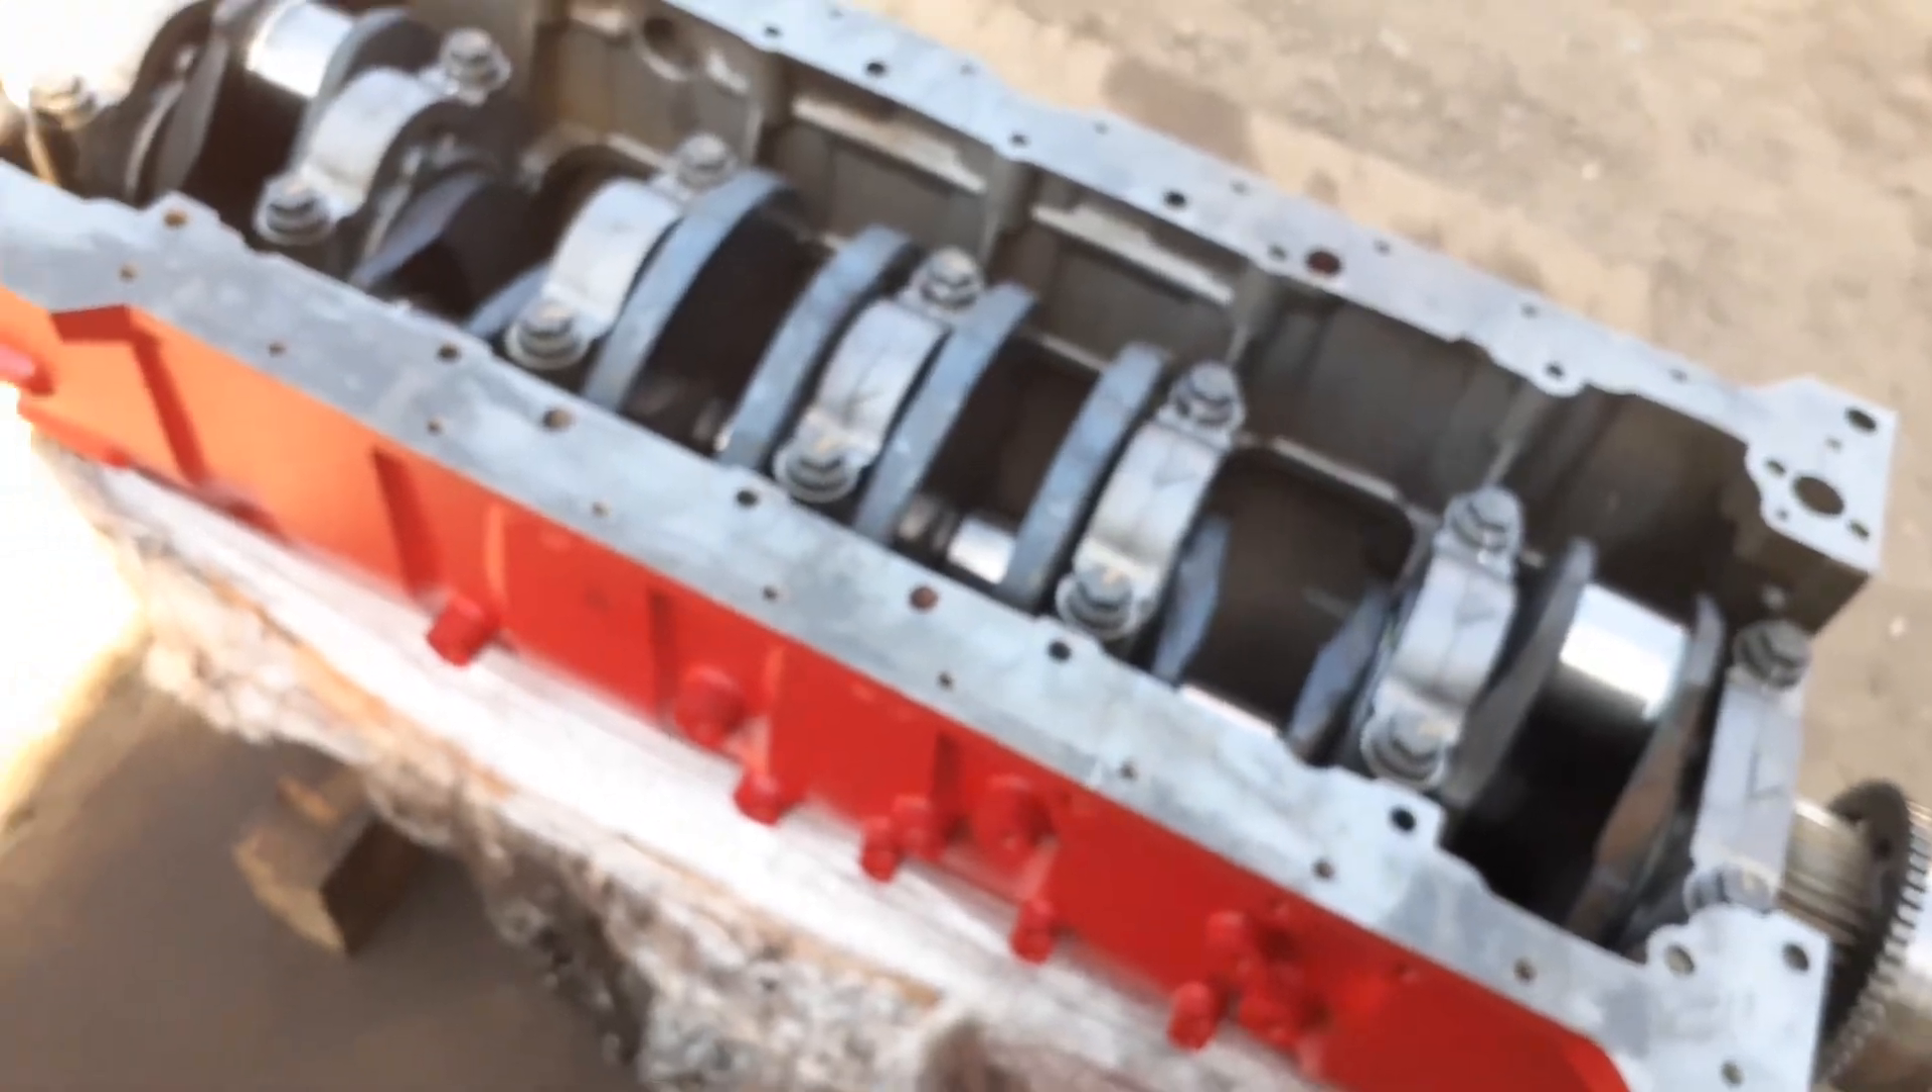Ya revisando que todo esto esté bien, ya el cigüeñal está perfectamente instalado, ensamblado.